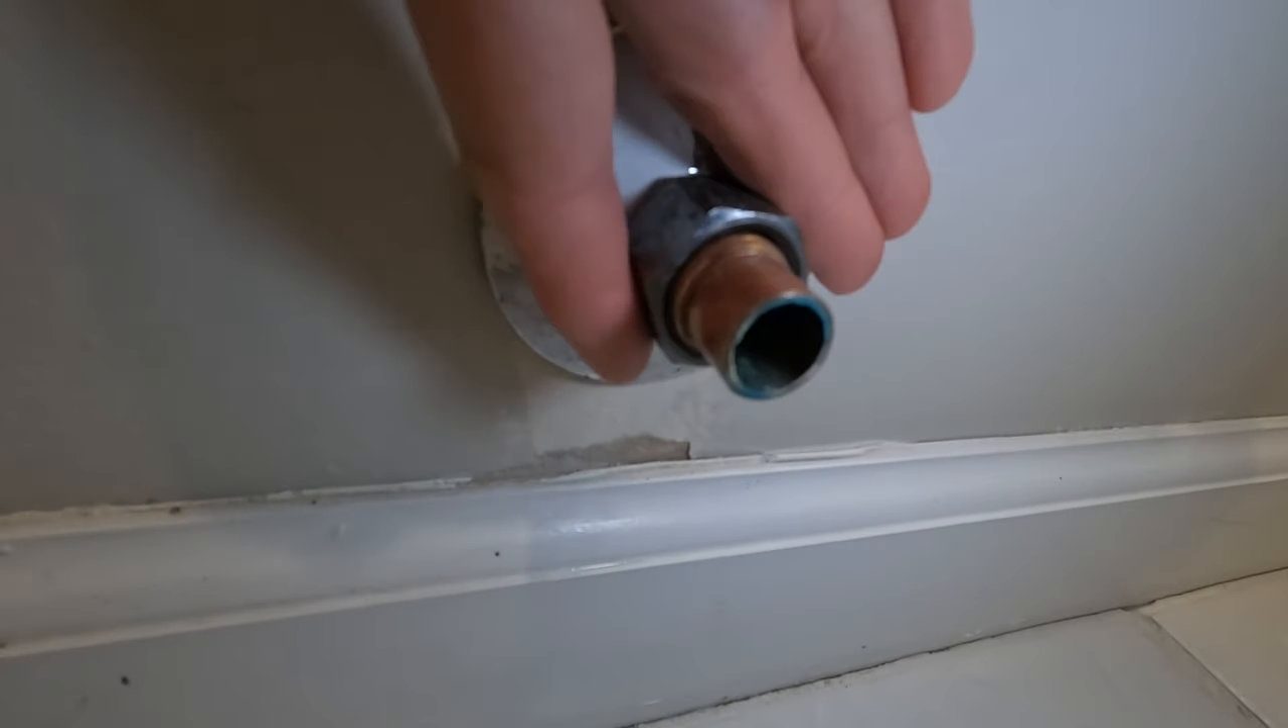After removing the valve, only the compression ring and nut remain on the water pipe.